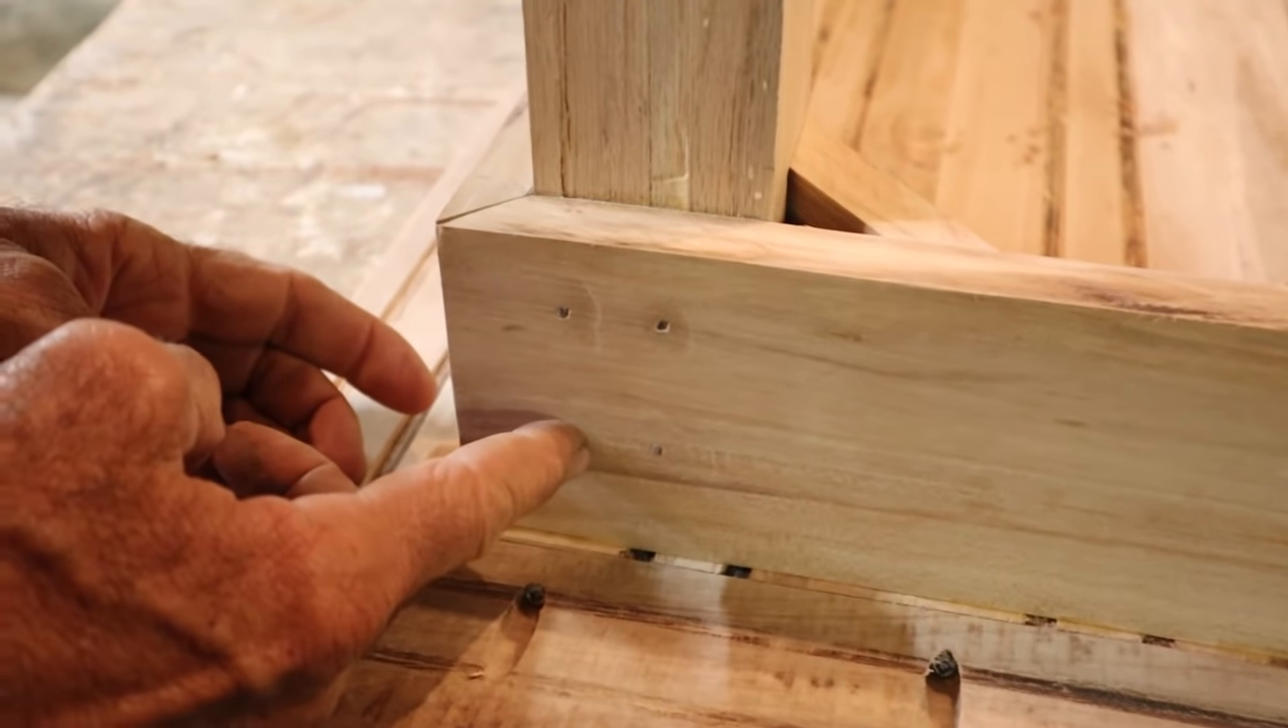All right guys we glued the legs on both sides on the inside and the bottom and then i came back and i nailed them with my gun into the sides here.